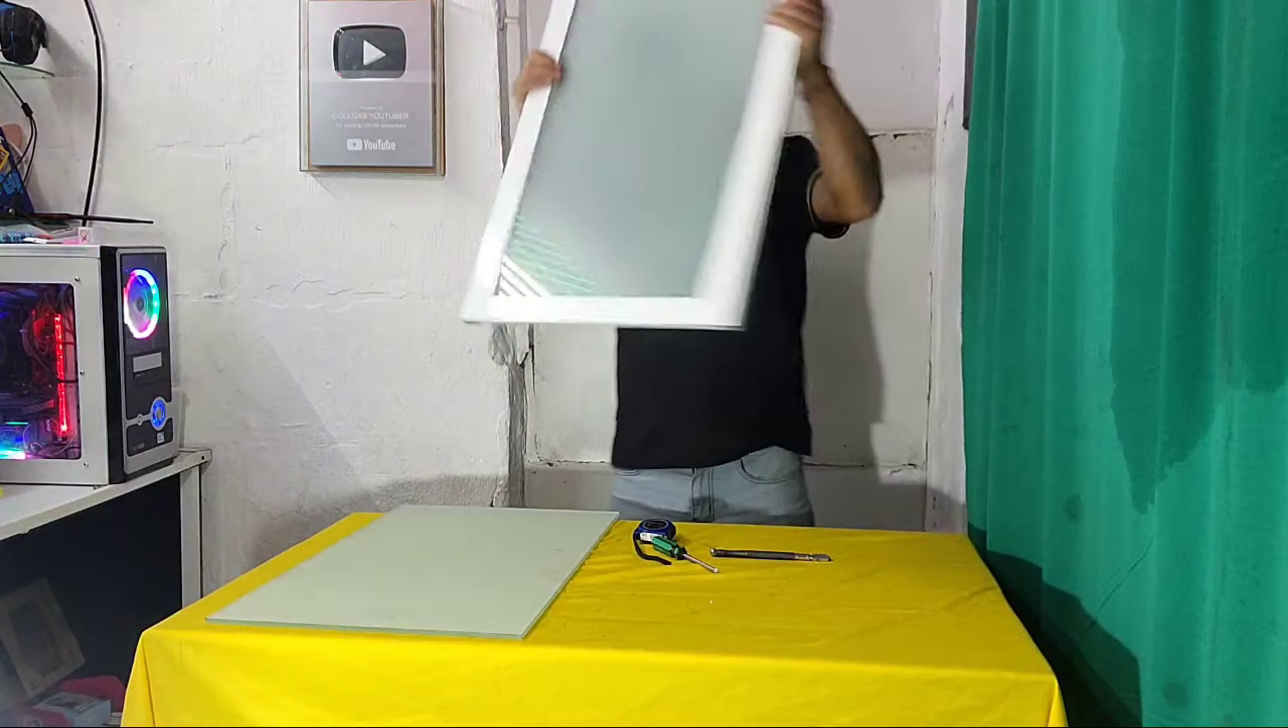Así tenemos la primera hoja ya la armé.